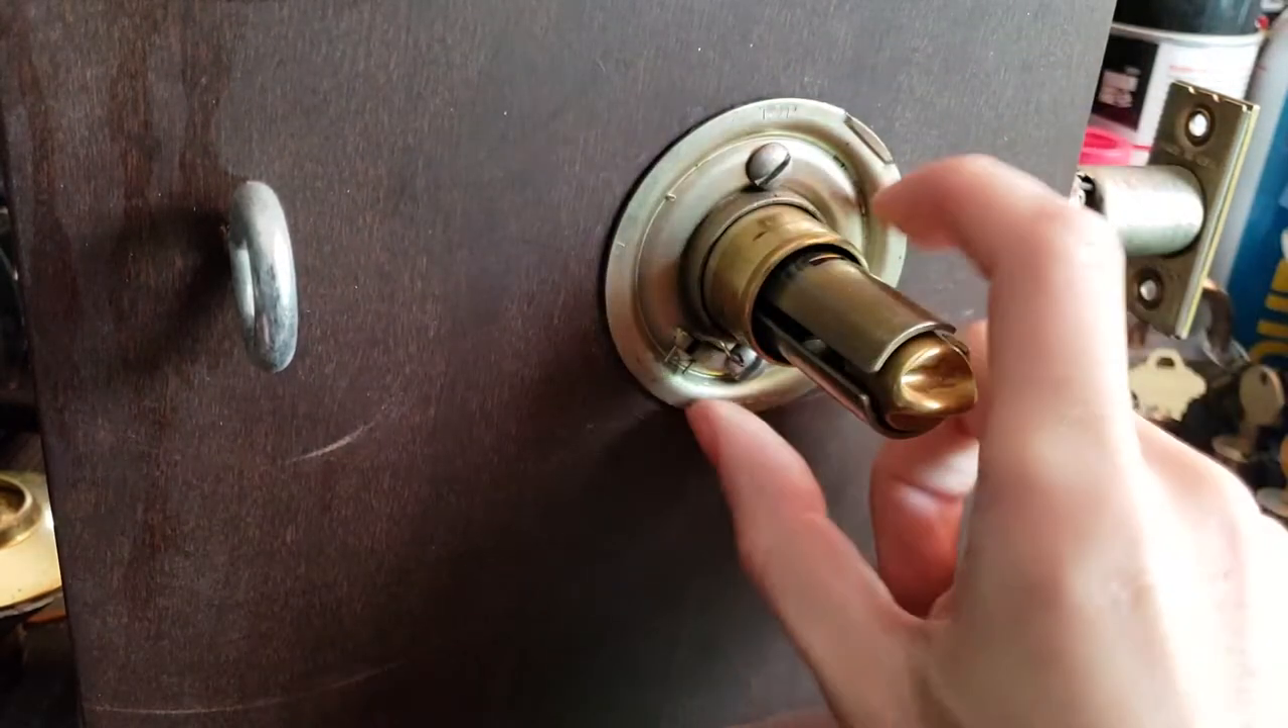And there we have the rosette off. And now you can see the entire inner spindle and the inner rosette.